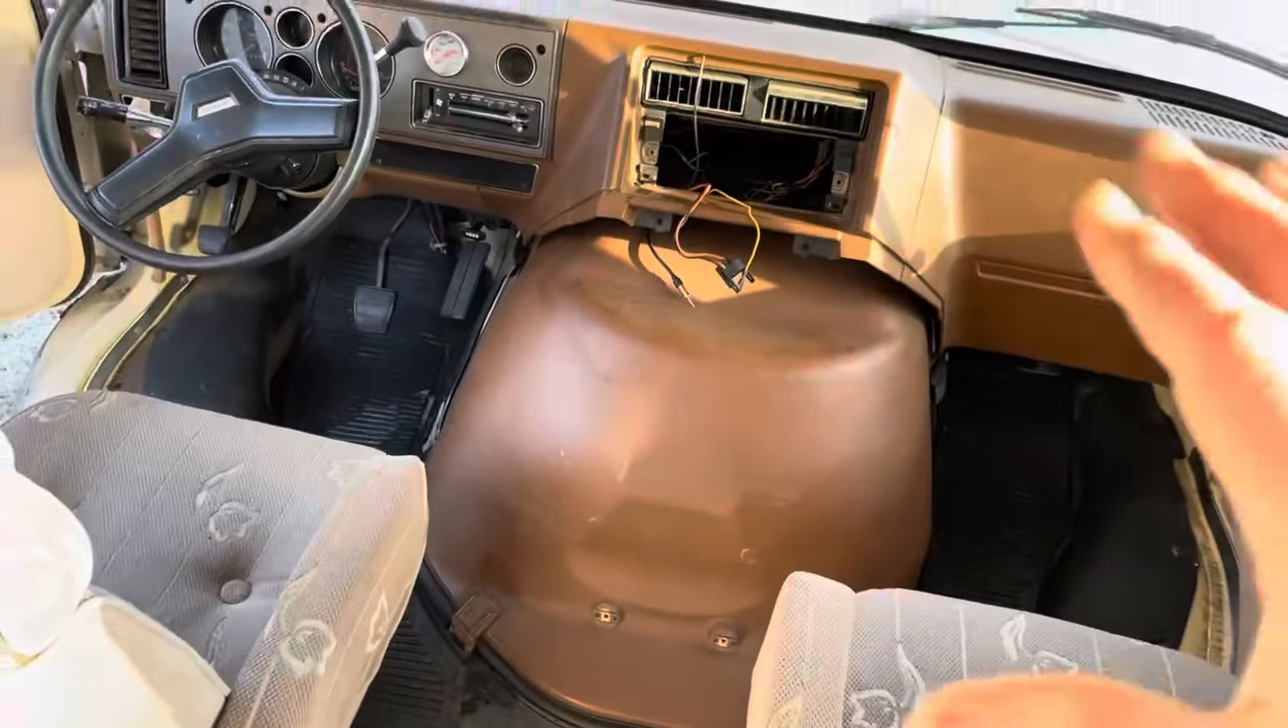We got the seats back in we got everything cleaned up we got the motor cover back on.